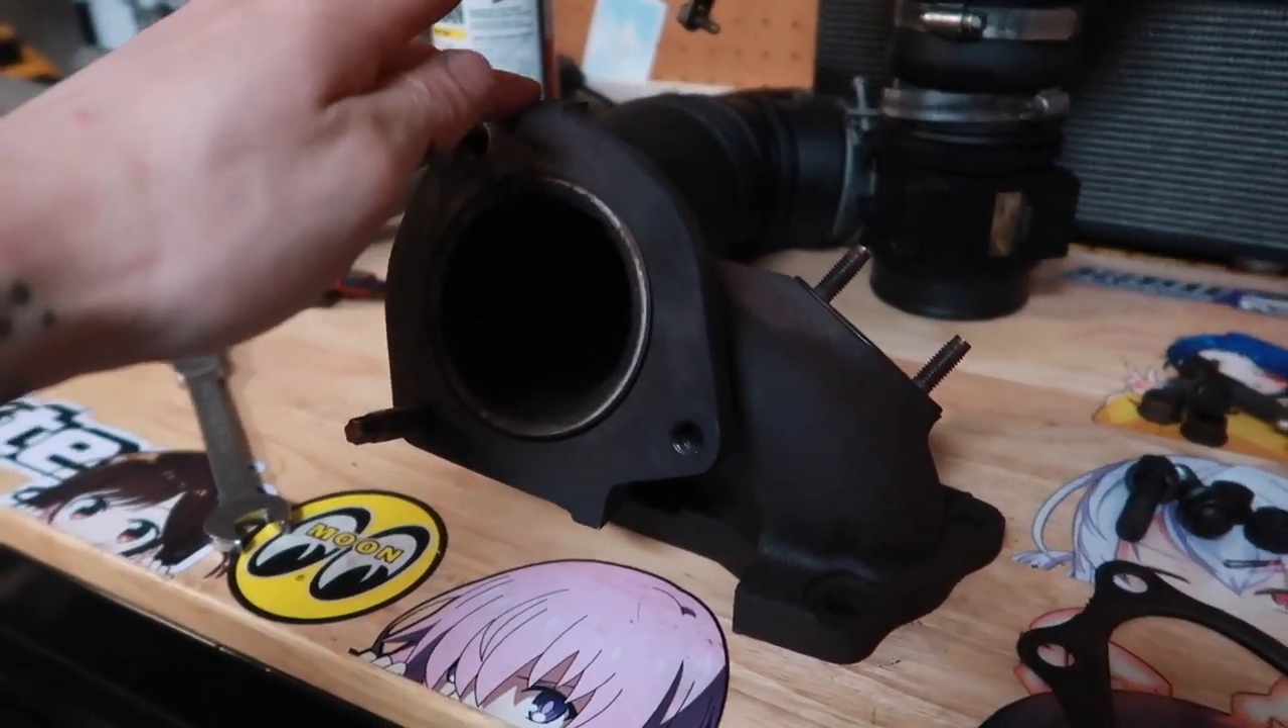About half of the day later I finally finally got the turbo elbow off.